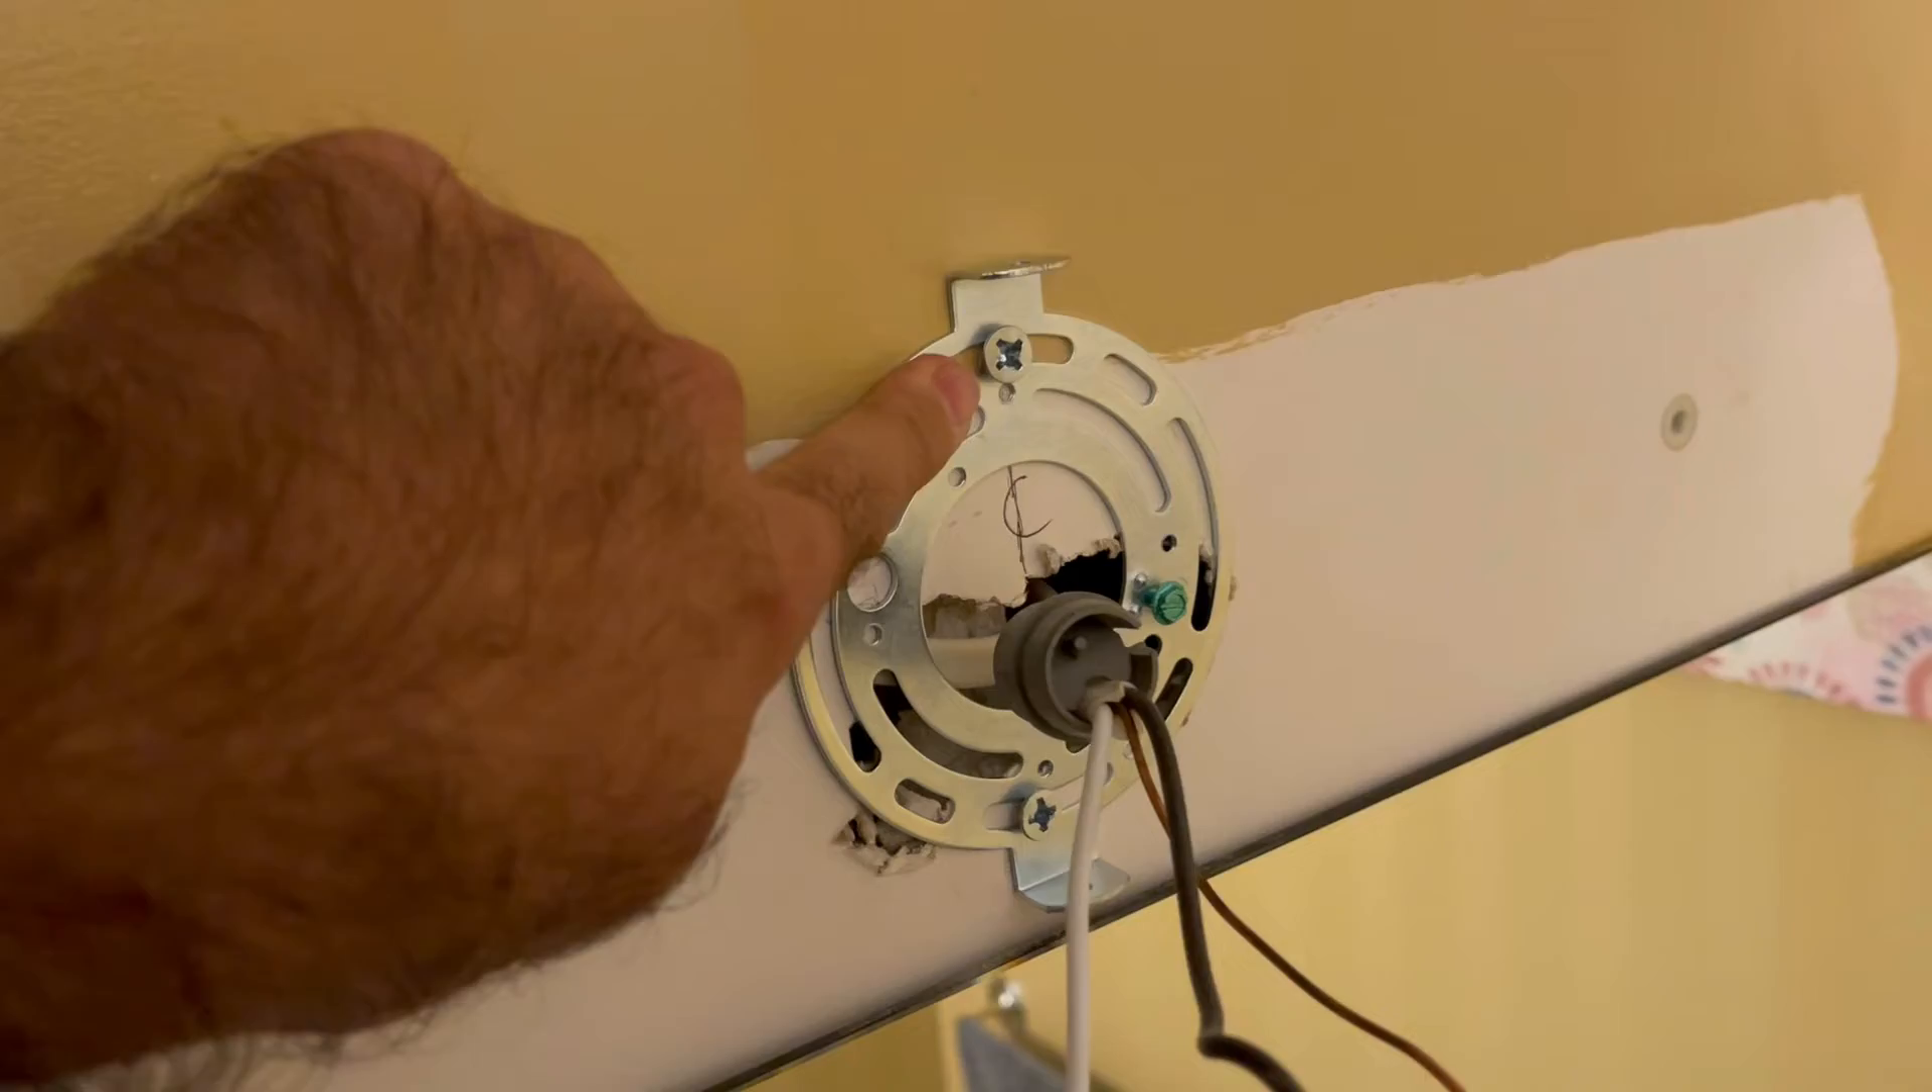Used a couple of two inch screws to secure this back plate to the wall now I should be able to just install the new light fixture.